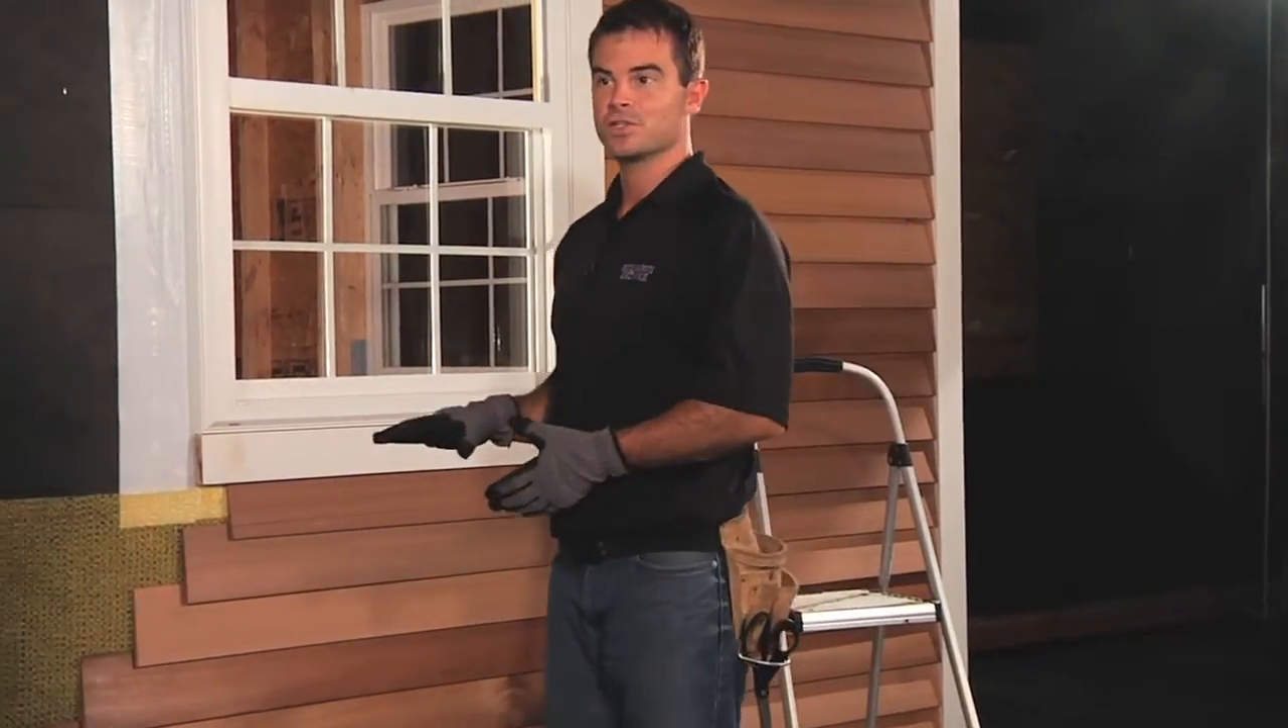So as you can see, we've got a partially finished rain screen wall here.